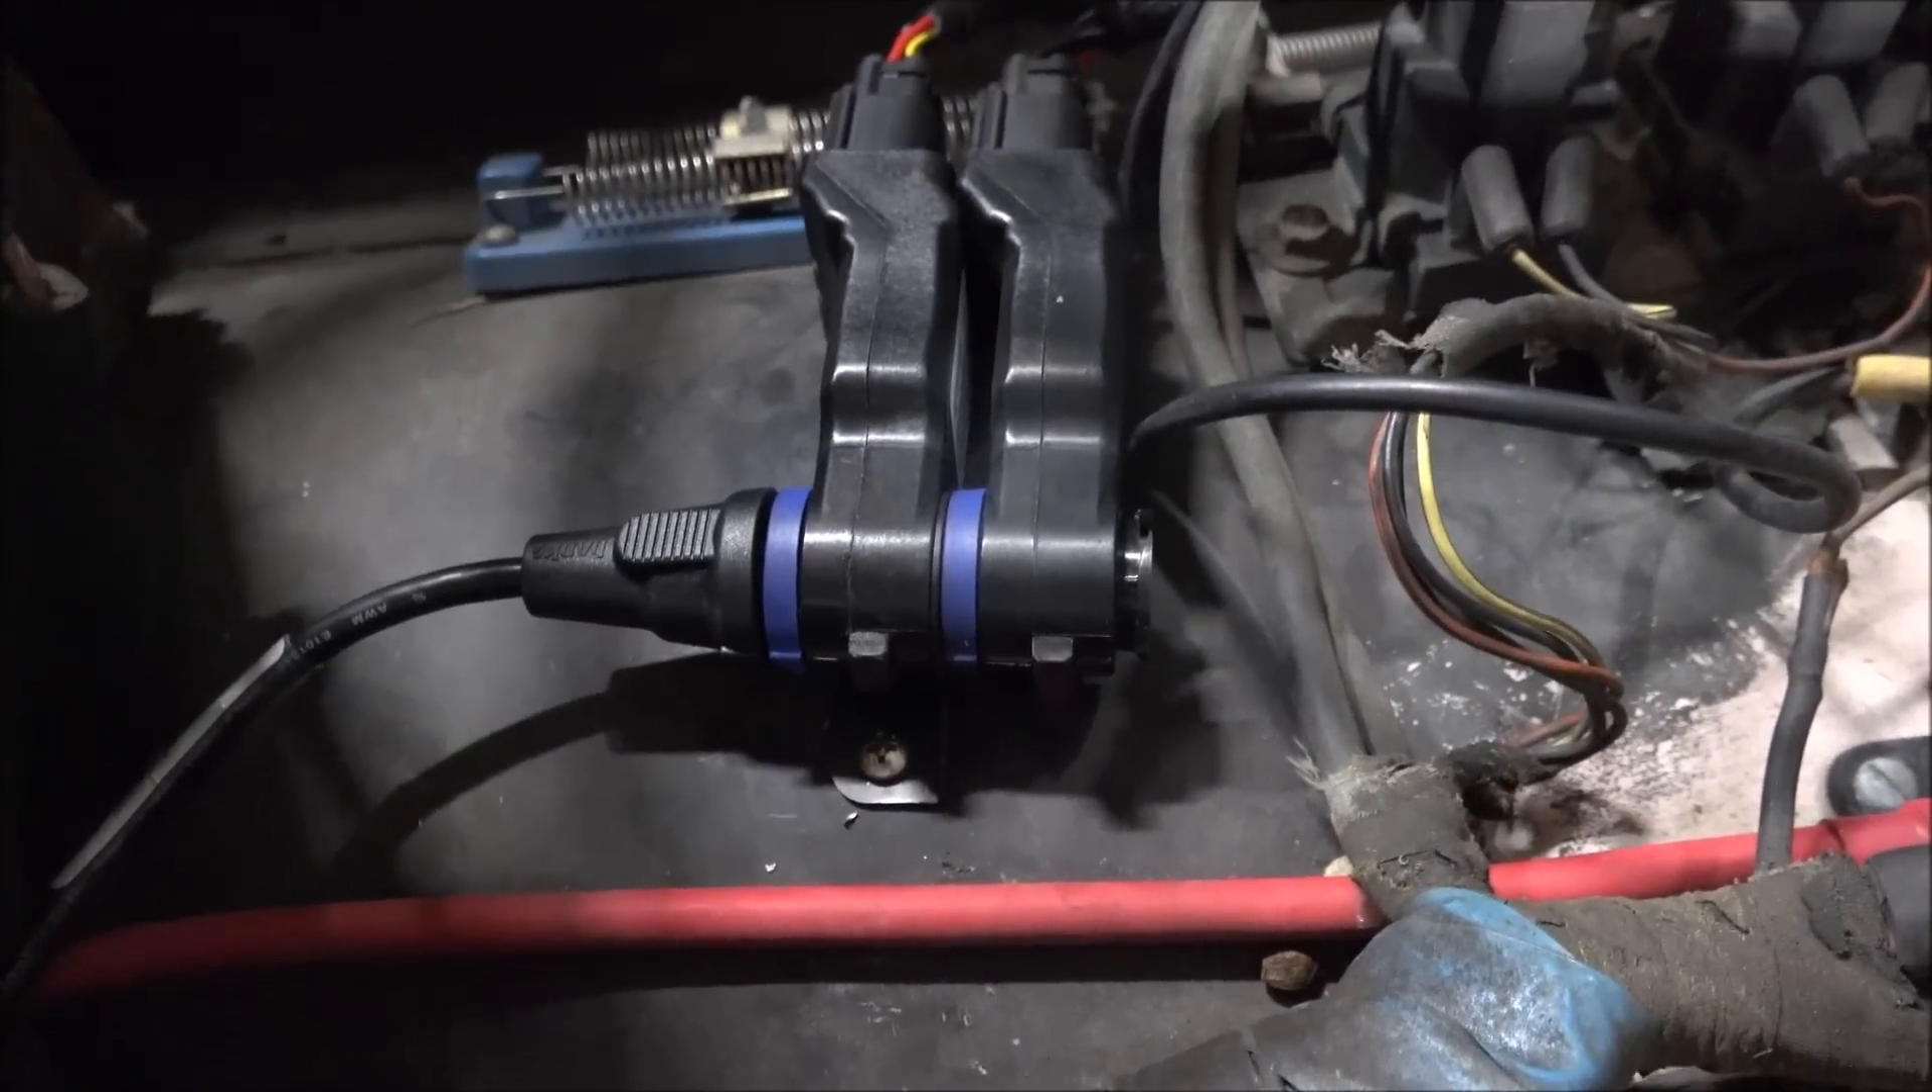I've got the module mounted there.